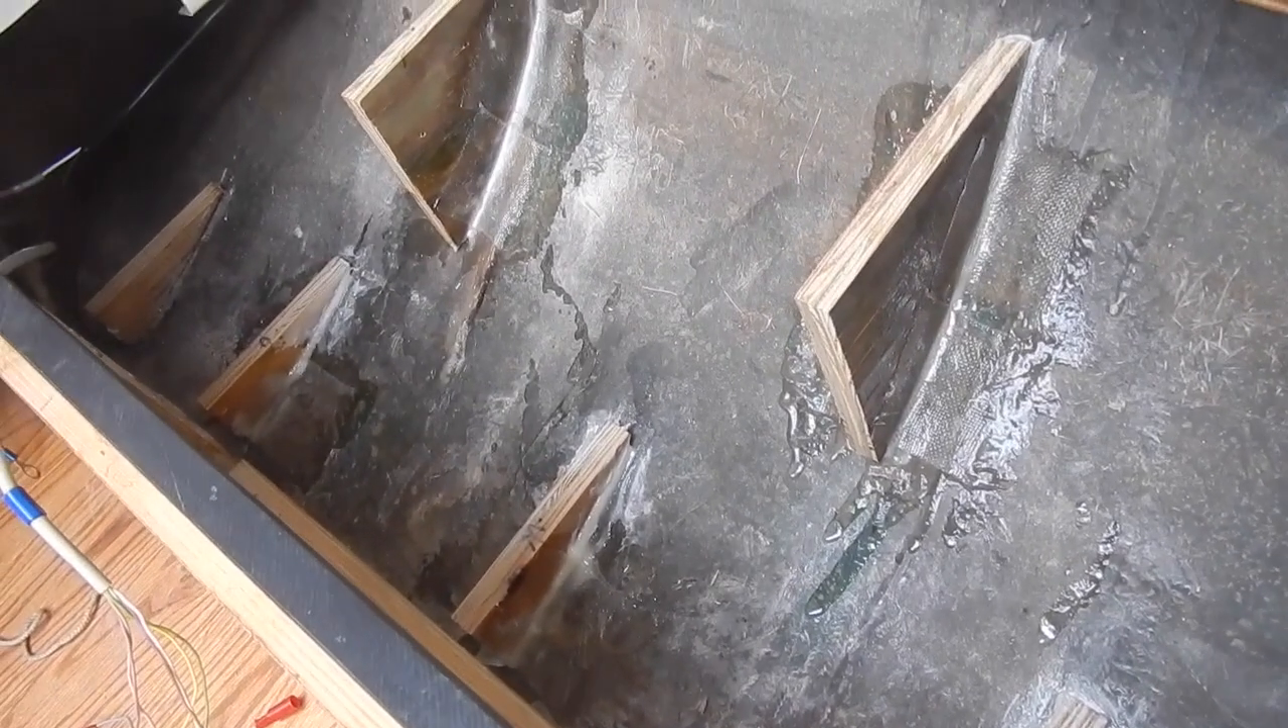So the bottom and side supports have all been glassed in uh for extra strength and hopefully uh that will be enough to keep the uh batteries firmly in place.